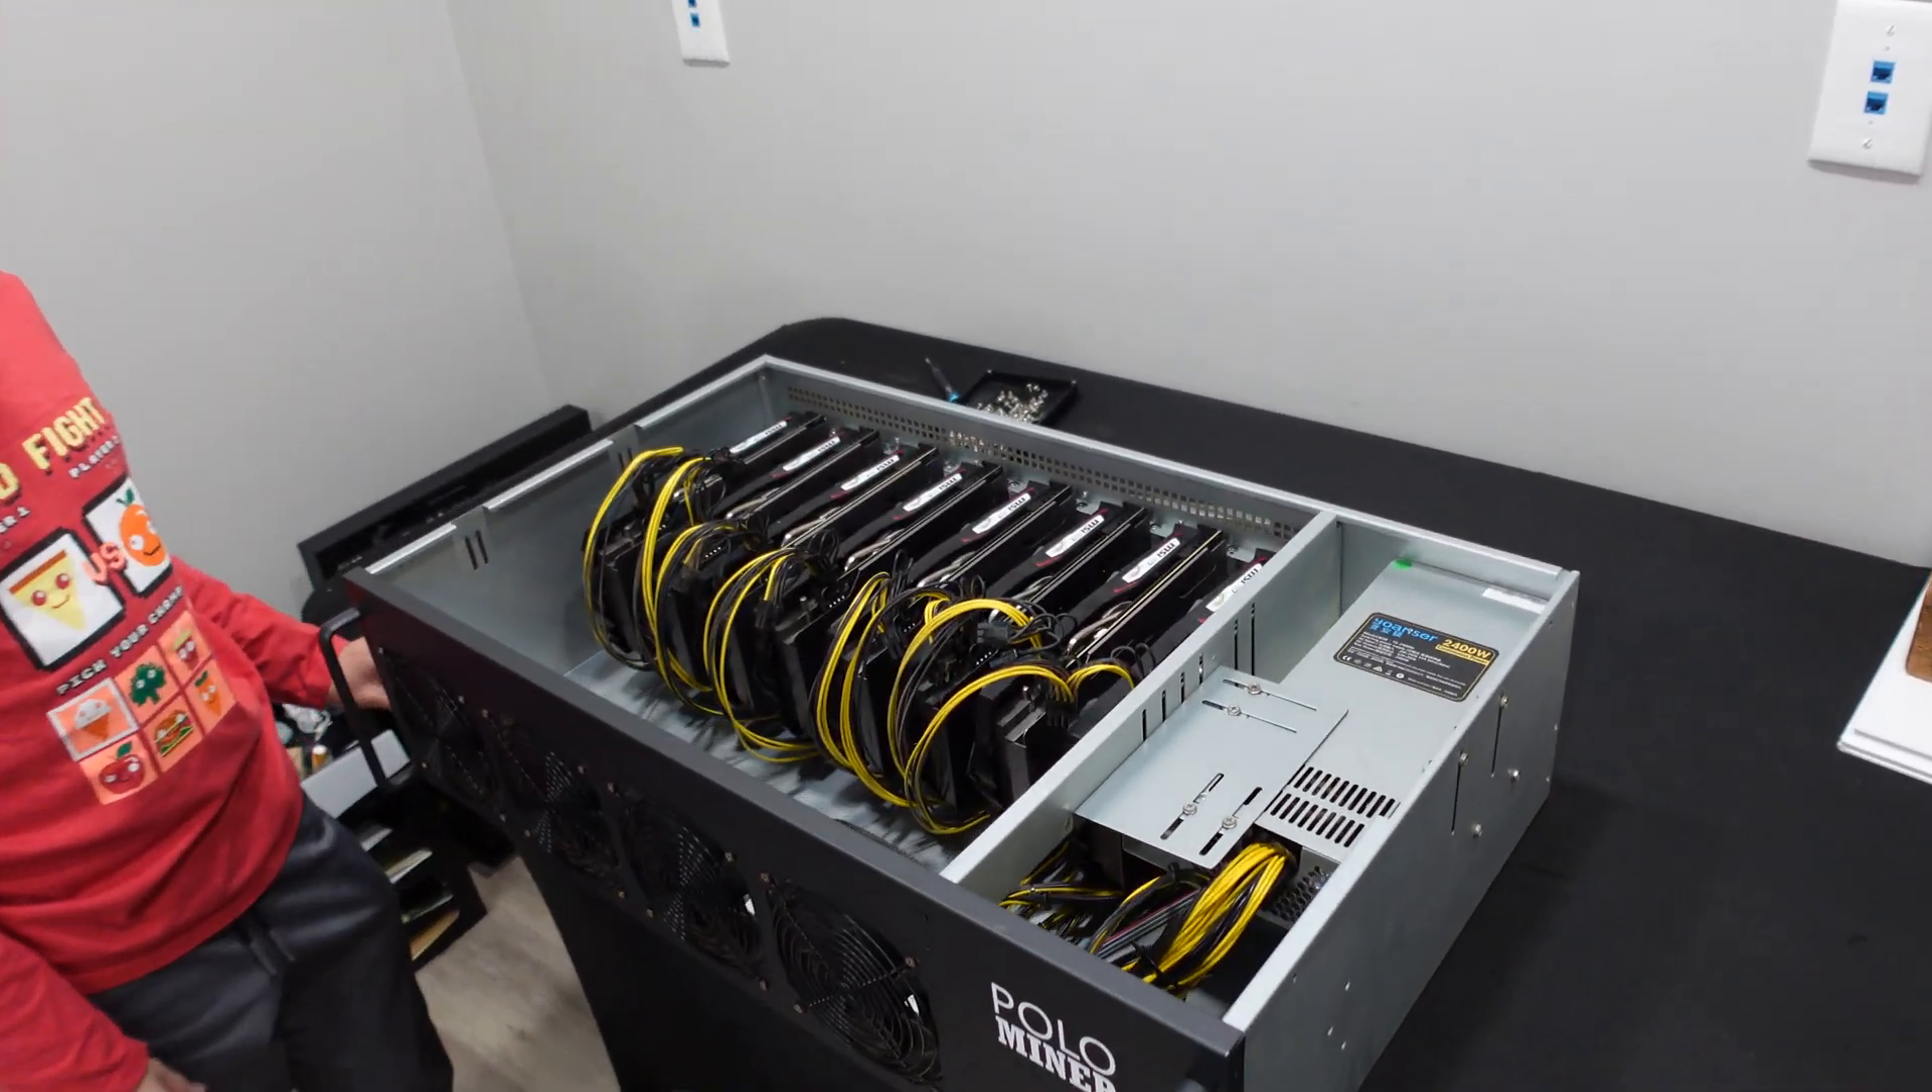We only did one set of screws per graphics card here, and we didn't put in the support brace yet.